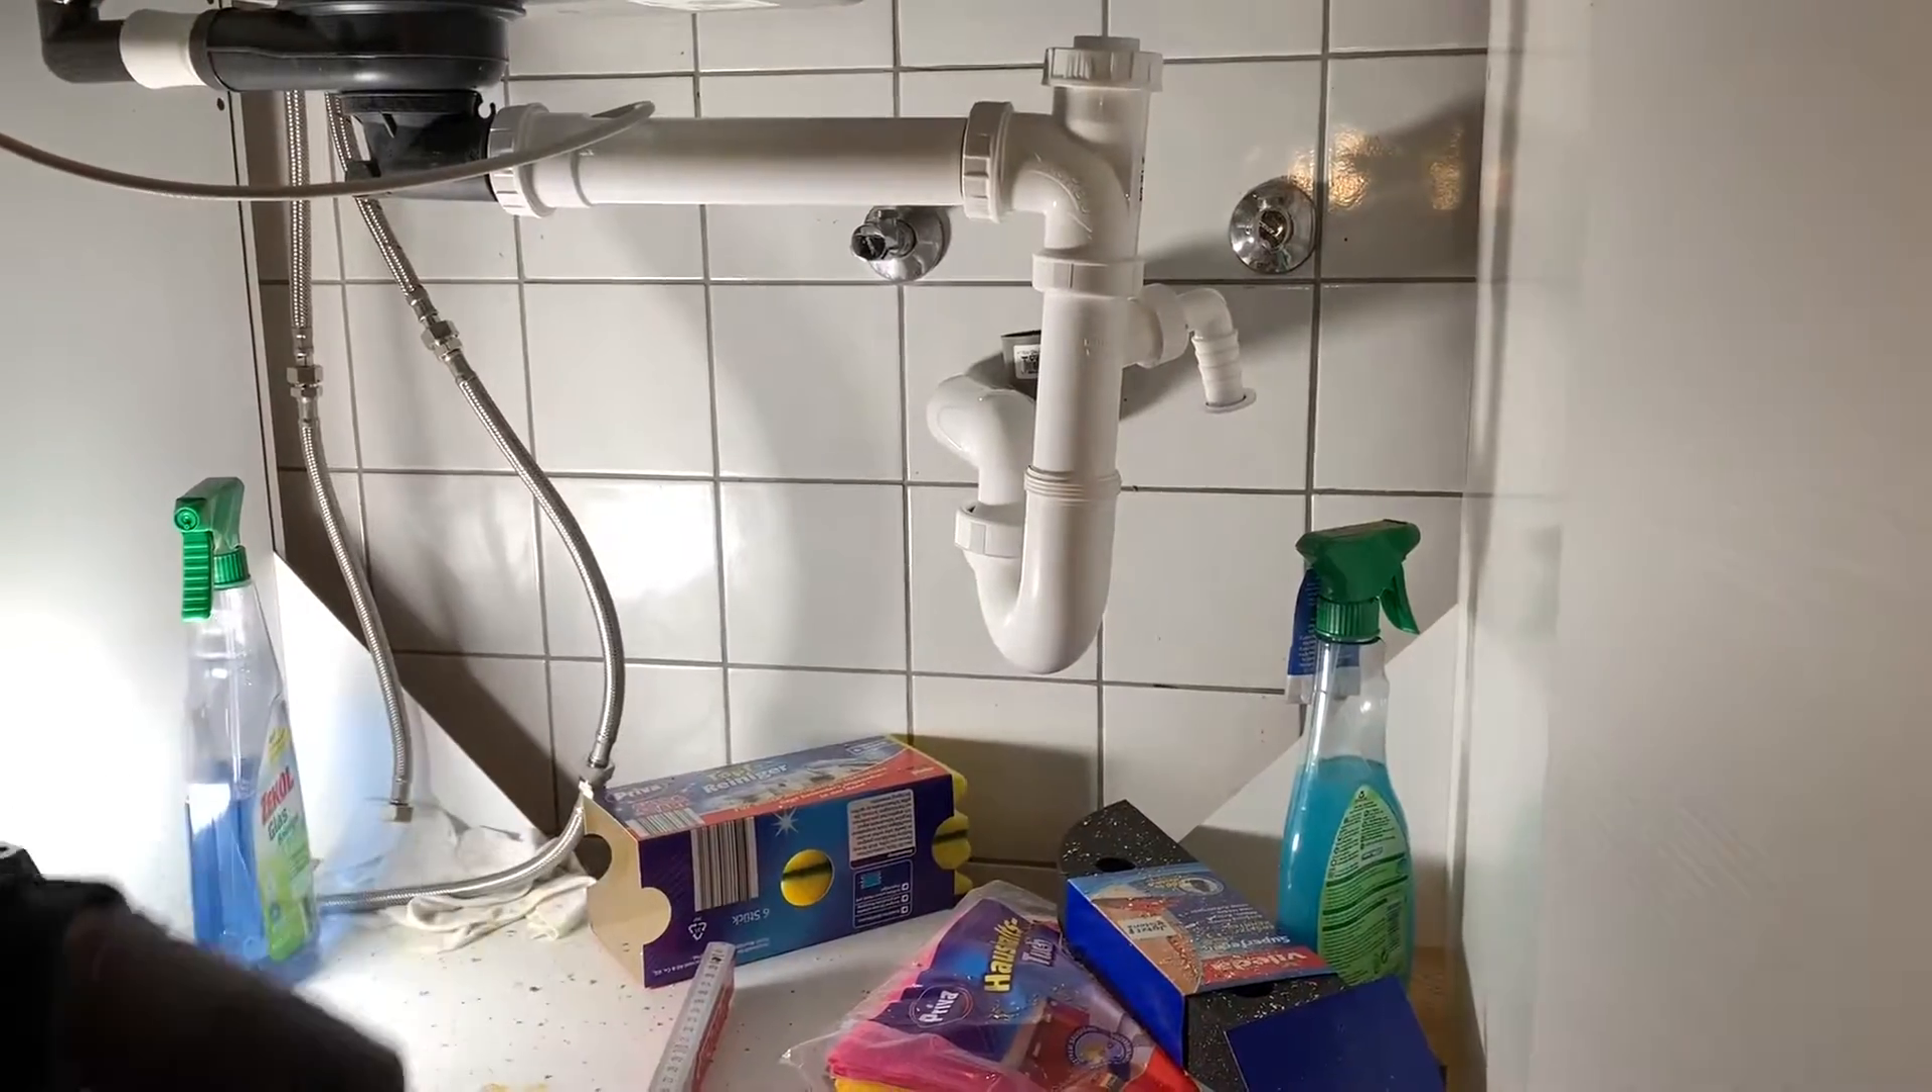Das Siphon ist dran wie ihr seht es geht also runter und wieder hoch.